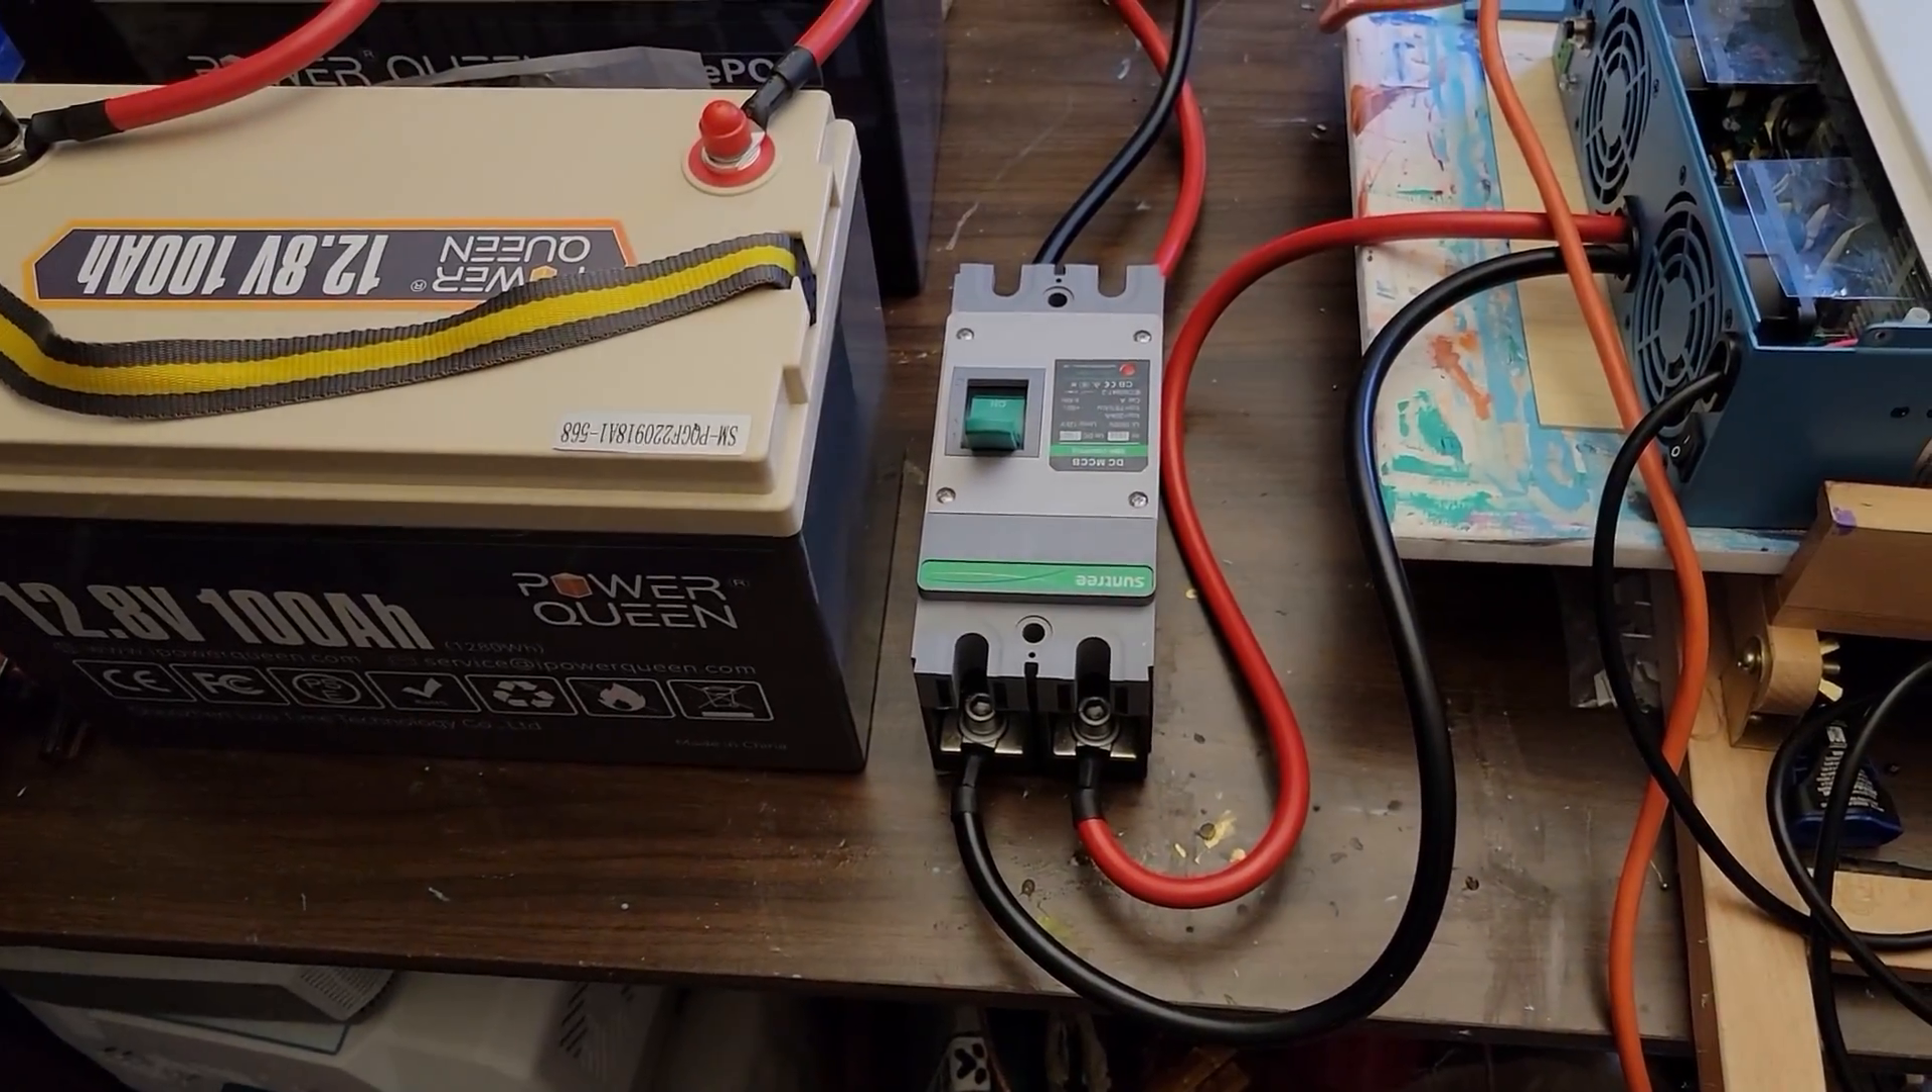Okay well I finally got my battery cables in and you can see I have them hooked up to my big old breaker switch here going to the inside.